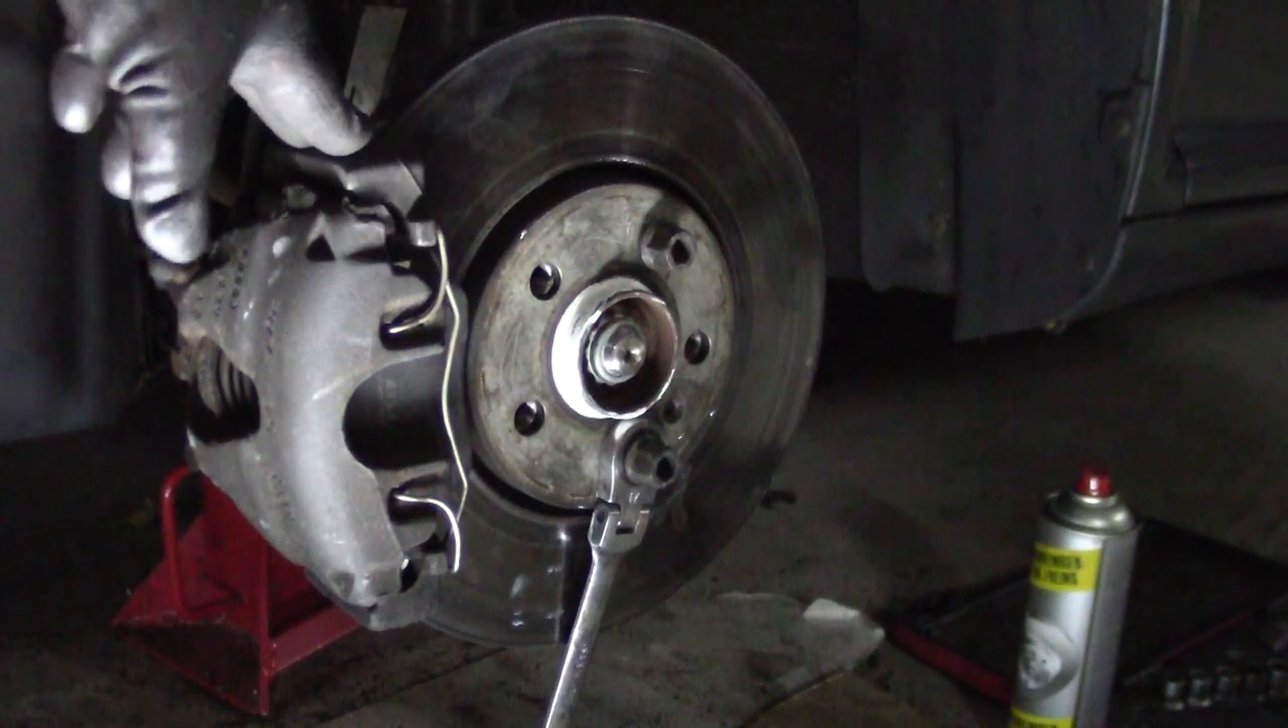Okay now the retainer clip is on.